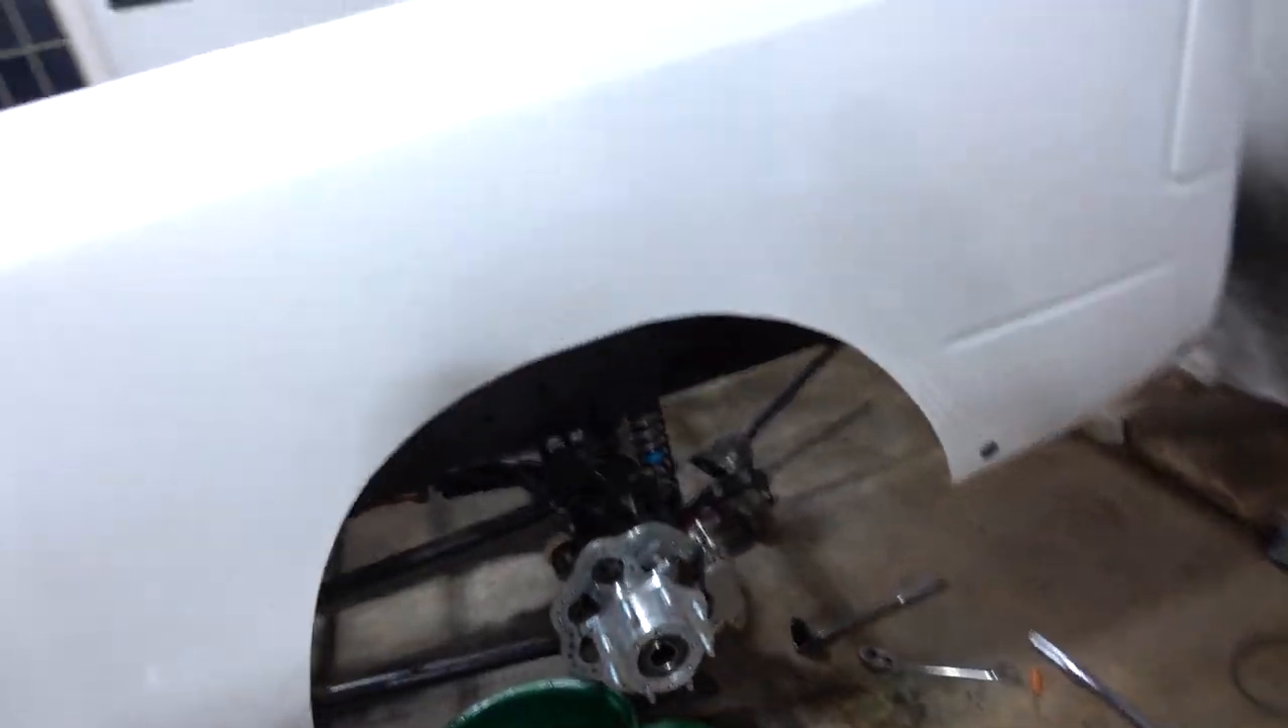So I did not put the axle back in yet.